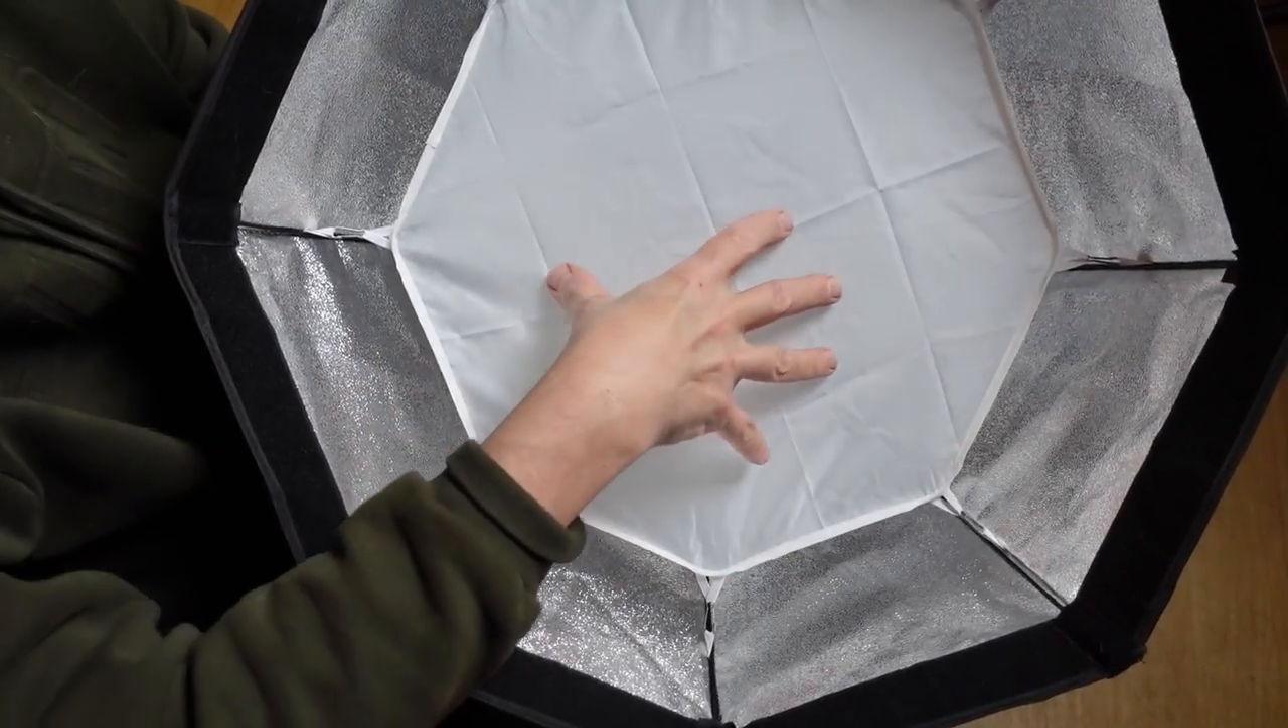Okay, this is the inner diffuser installed.